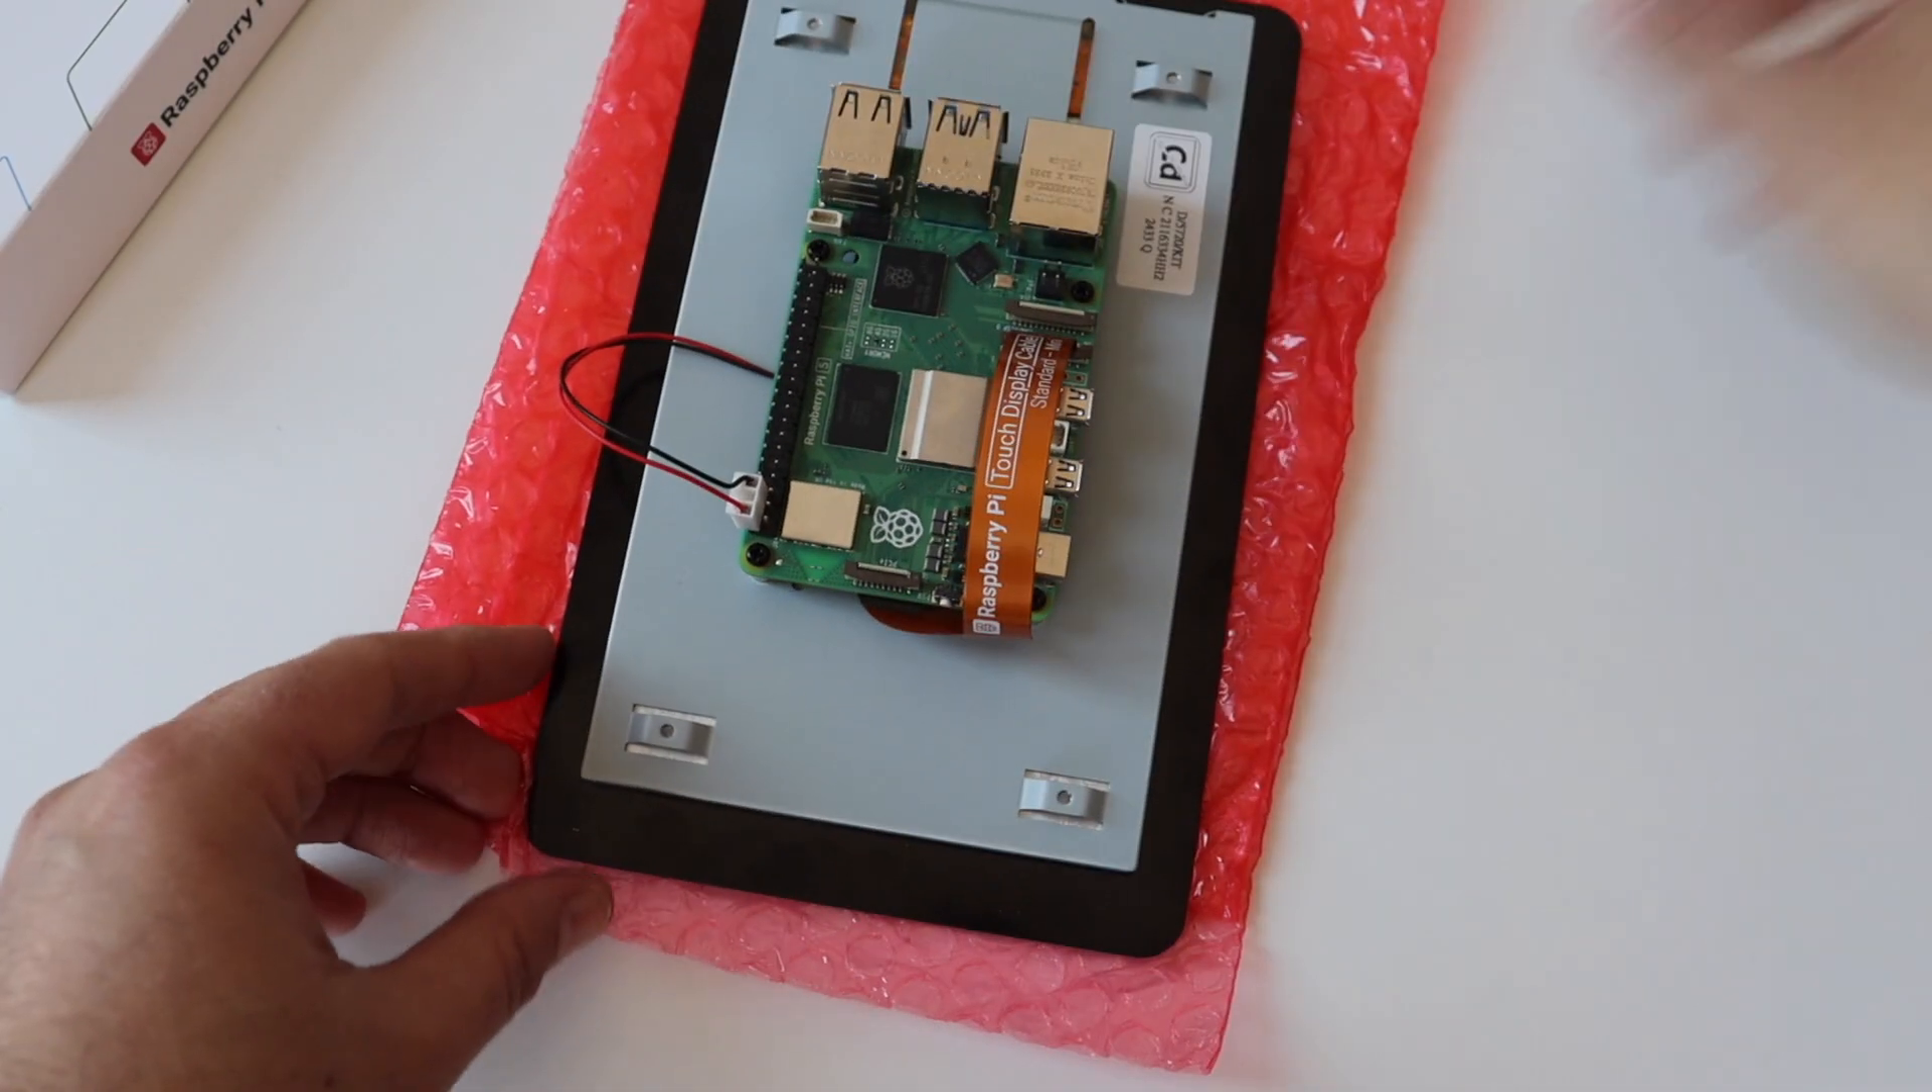I have successfully assembled the Raspberry Pi Touch Display with Raspberry Pi 5. Now I need to plug a USB-C power supply.